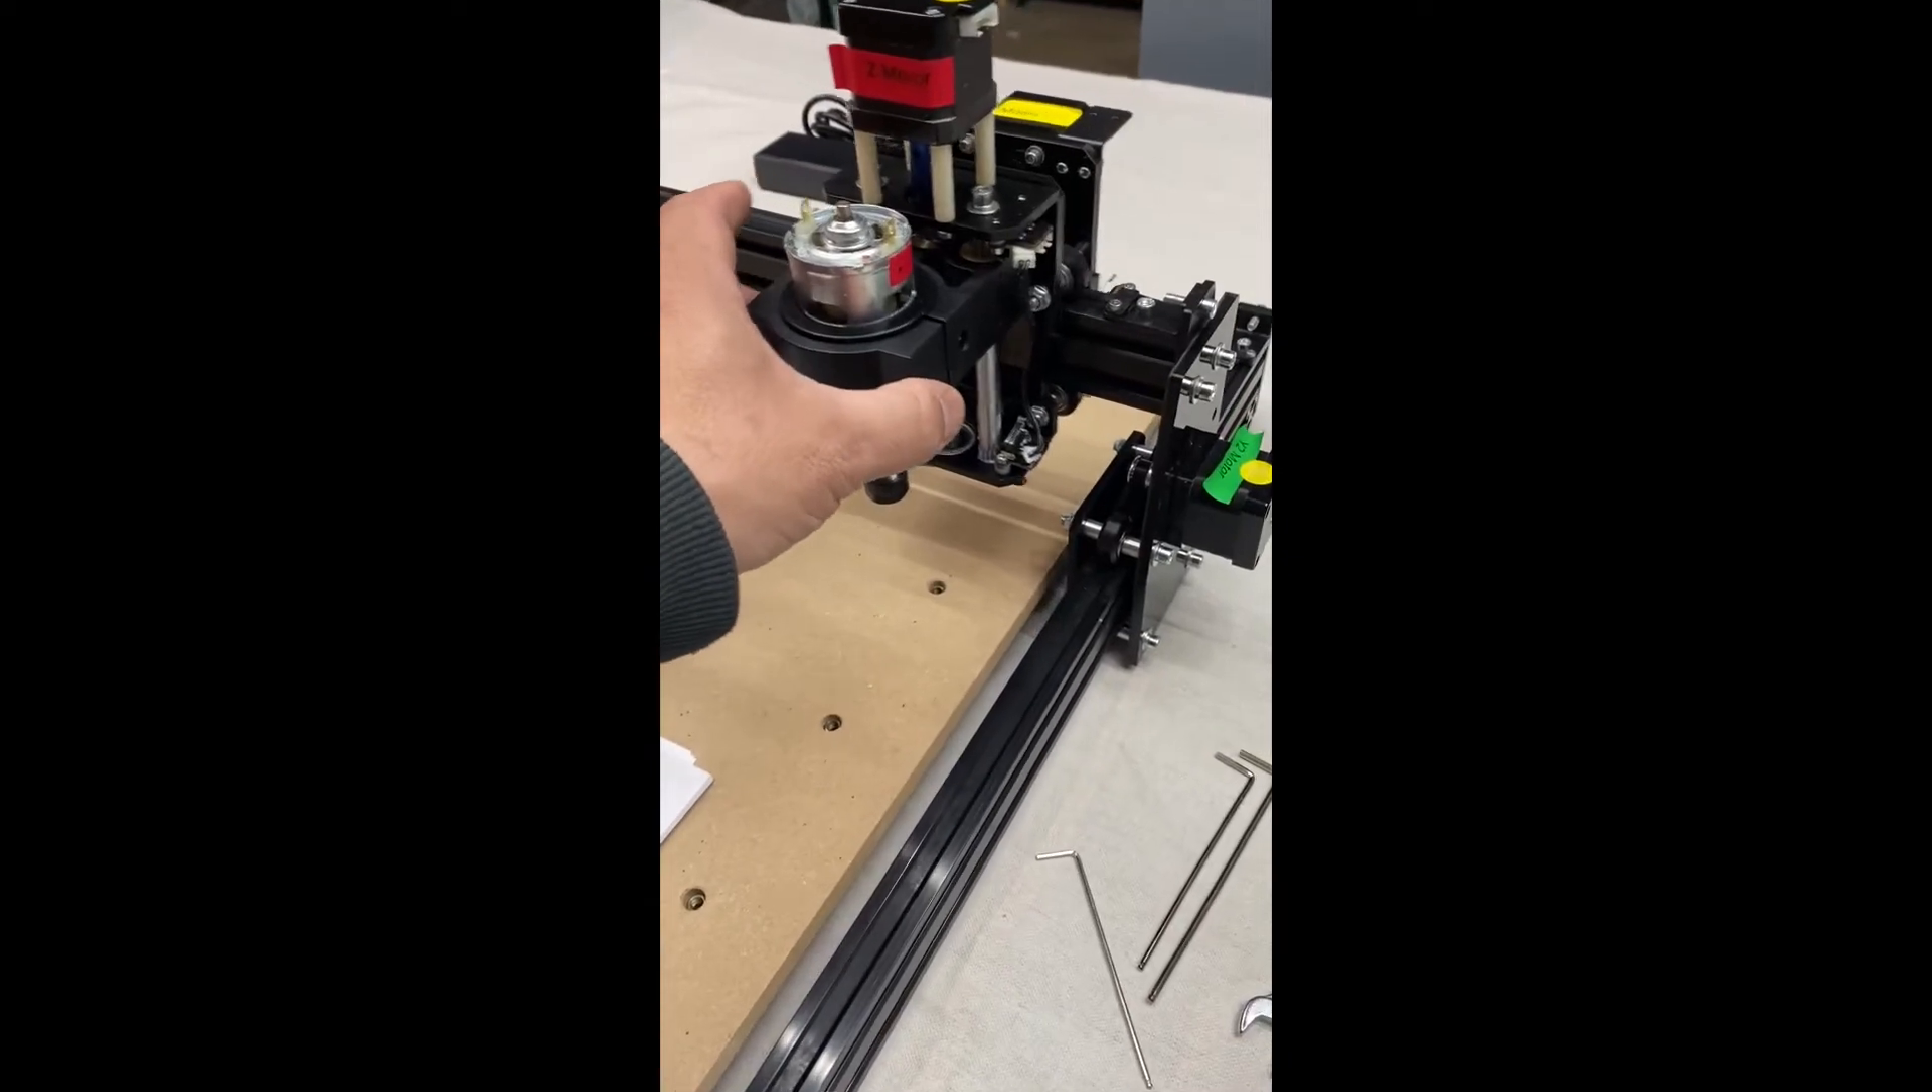So what we've got here I've got the frame the board and the spindle installed.